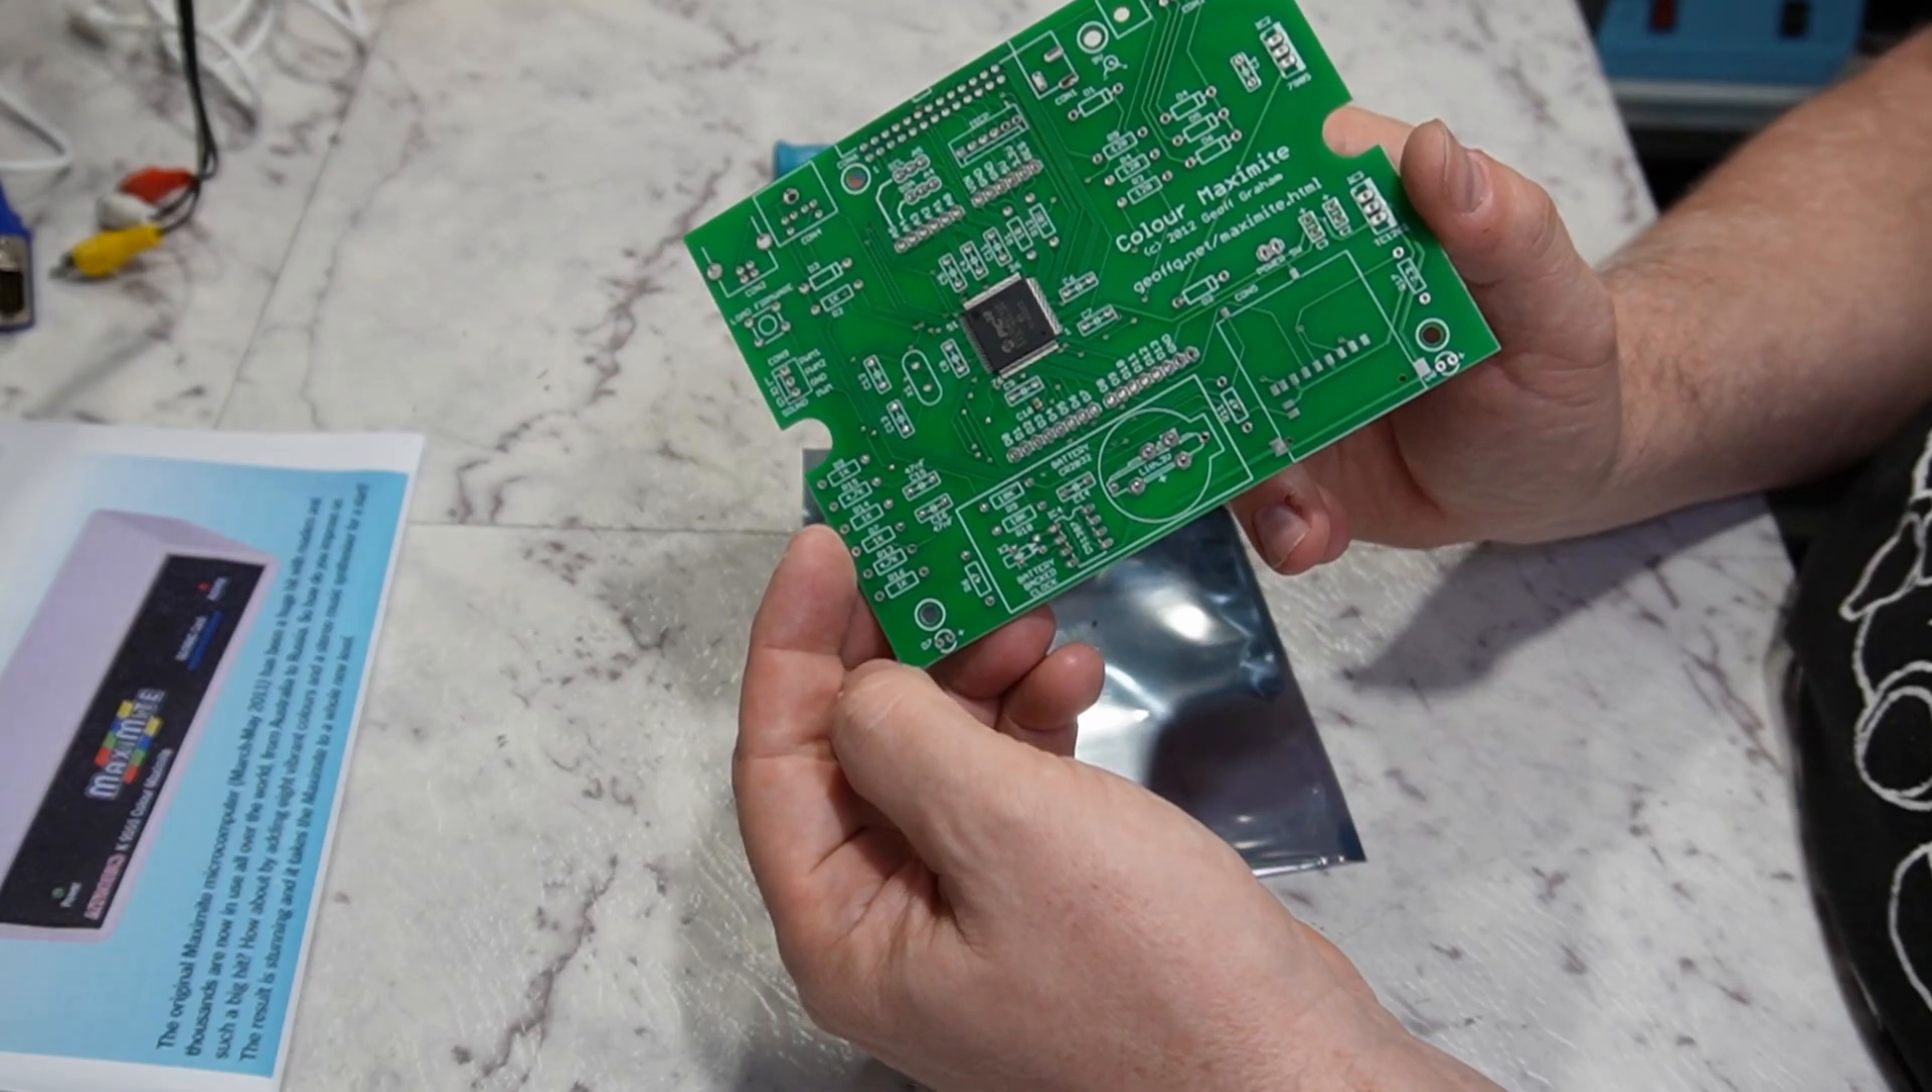So there's the circuit board and we have a PIC32 microprocessor, microcontroller already soldered to the board.